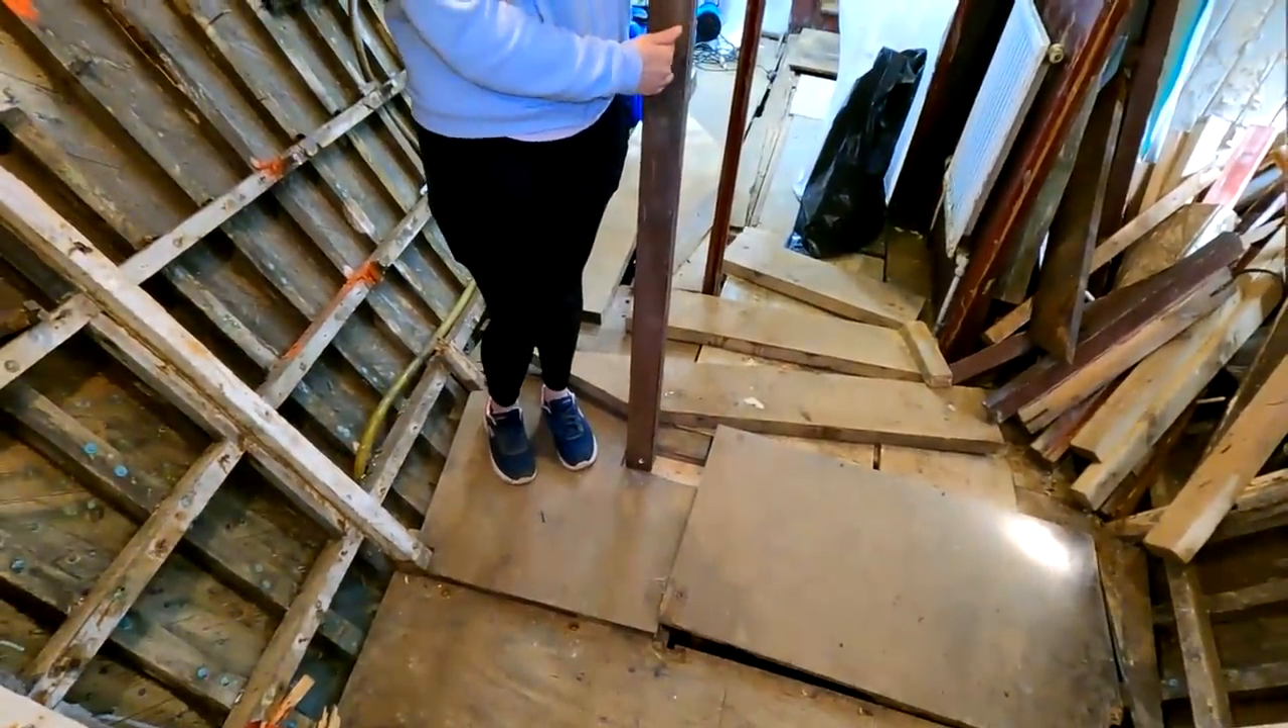And now we've got a big structural post that we've put in.